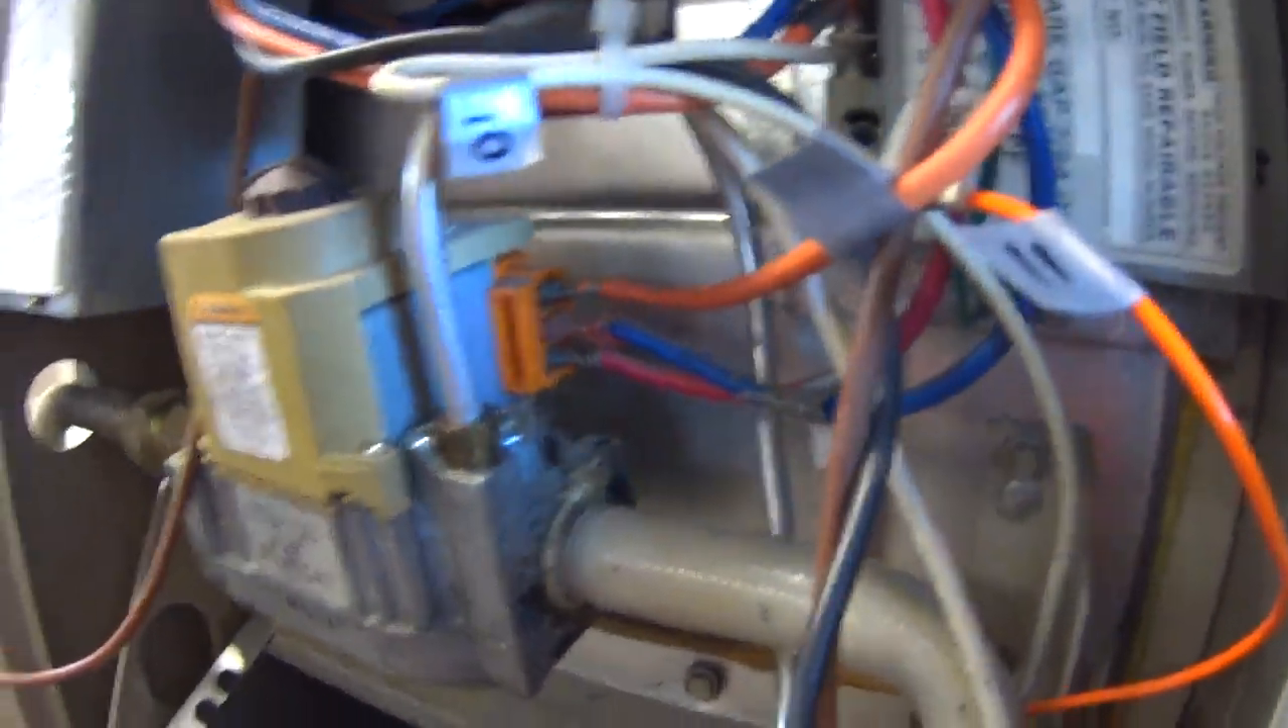Okay, there are three wires attached to this gas valve that are going to have to come off.